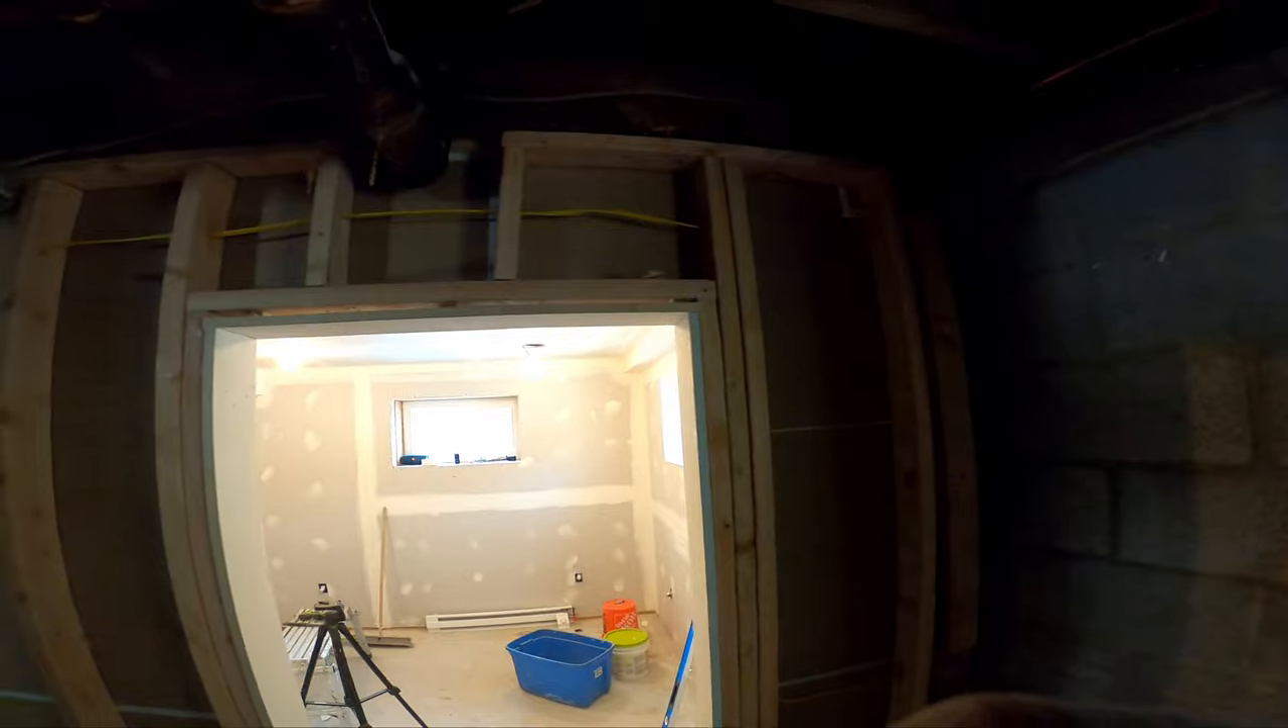Our door jamb is completely constructed now.